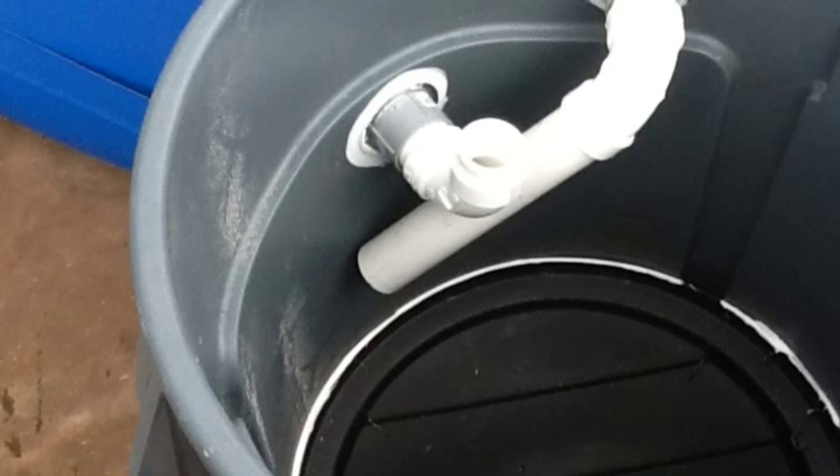Next, I completed the PVC fittings on that through -hole and added the 90 with the downturn short -leg that's taking the discharge from my fish tank down into the bottom of my swirl tank.